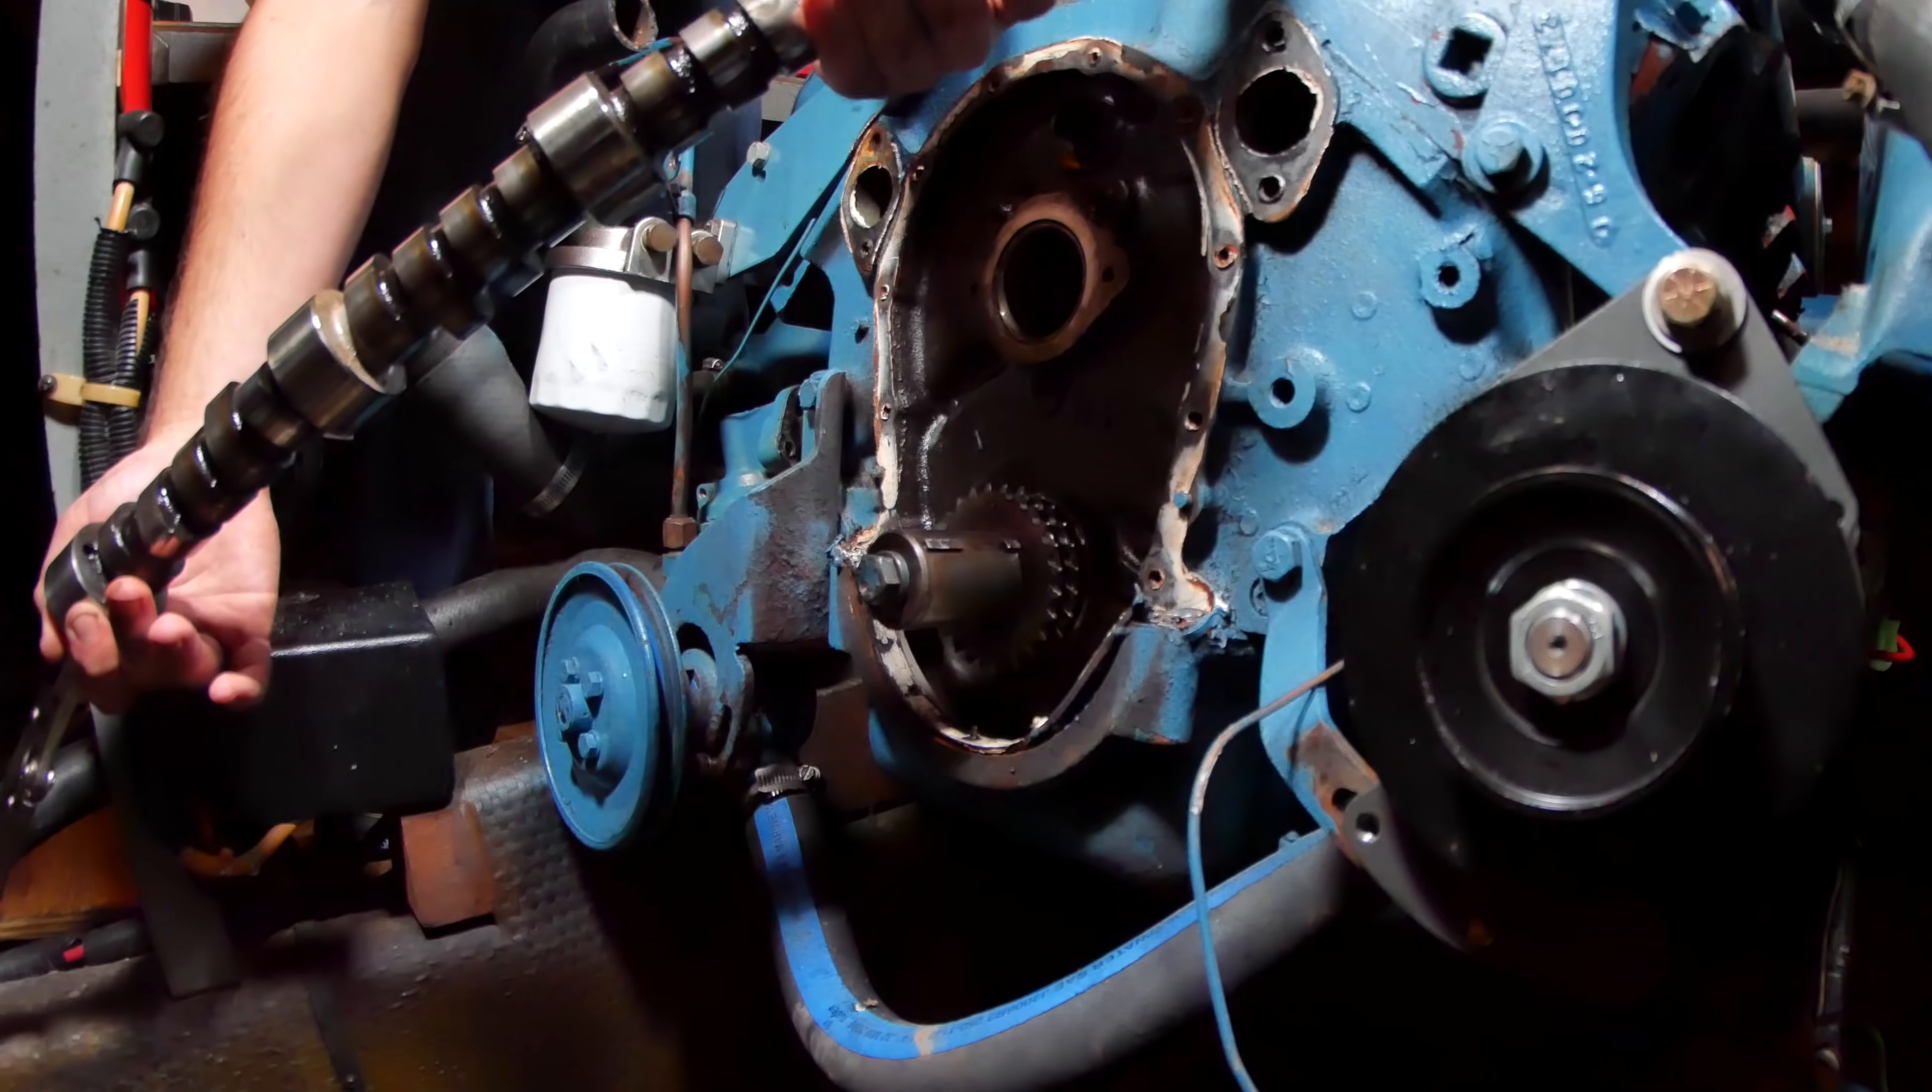The camshaft is out! Woo! That means we're about halfway done.